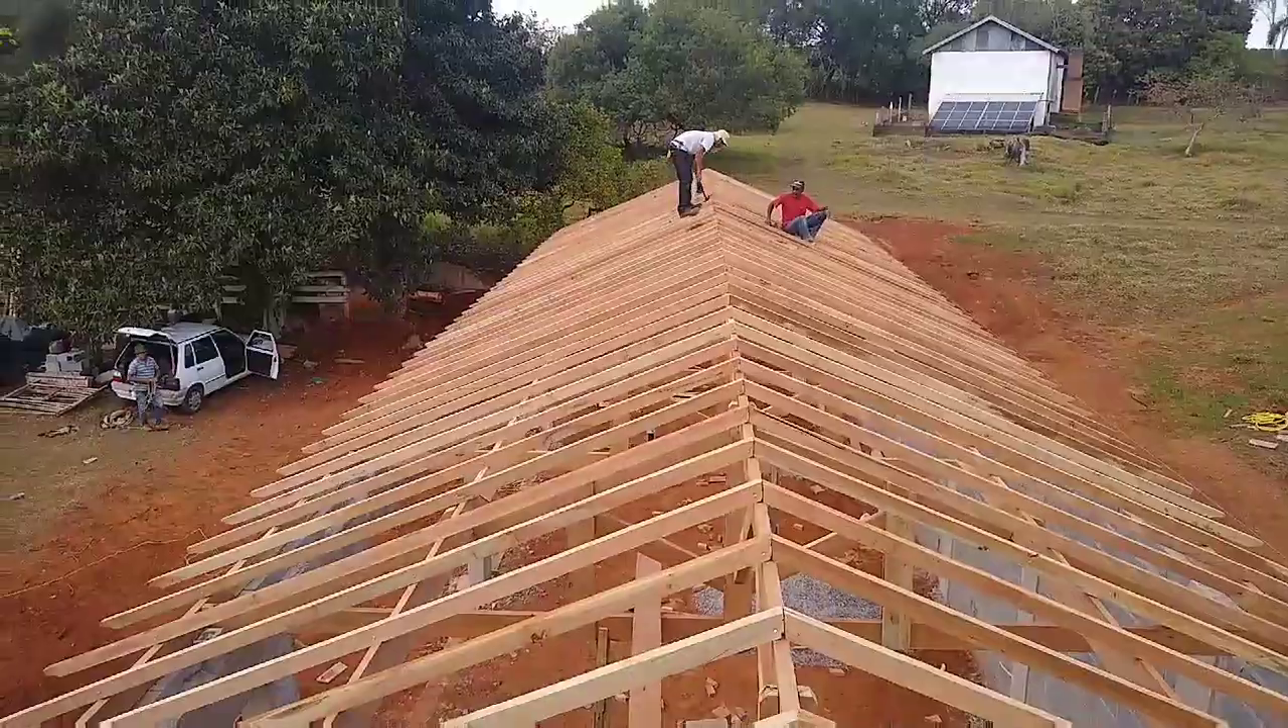Tá pronto o telhado tá acabado falta ripar agora.